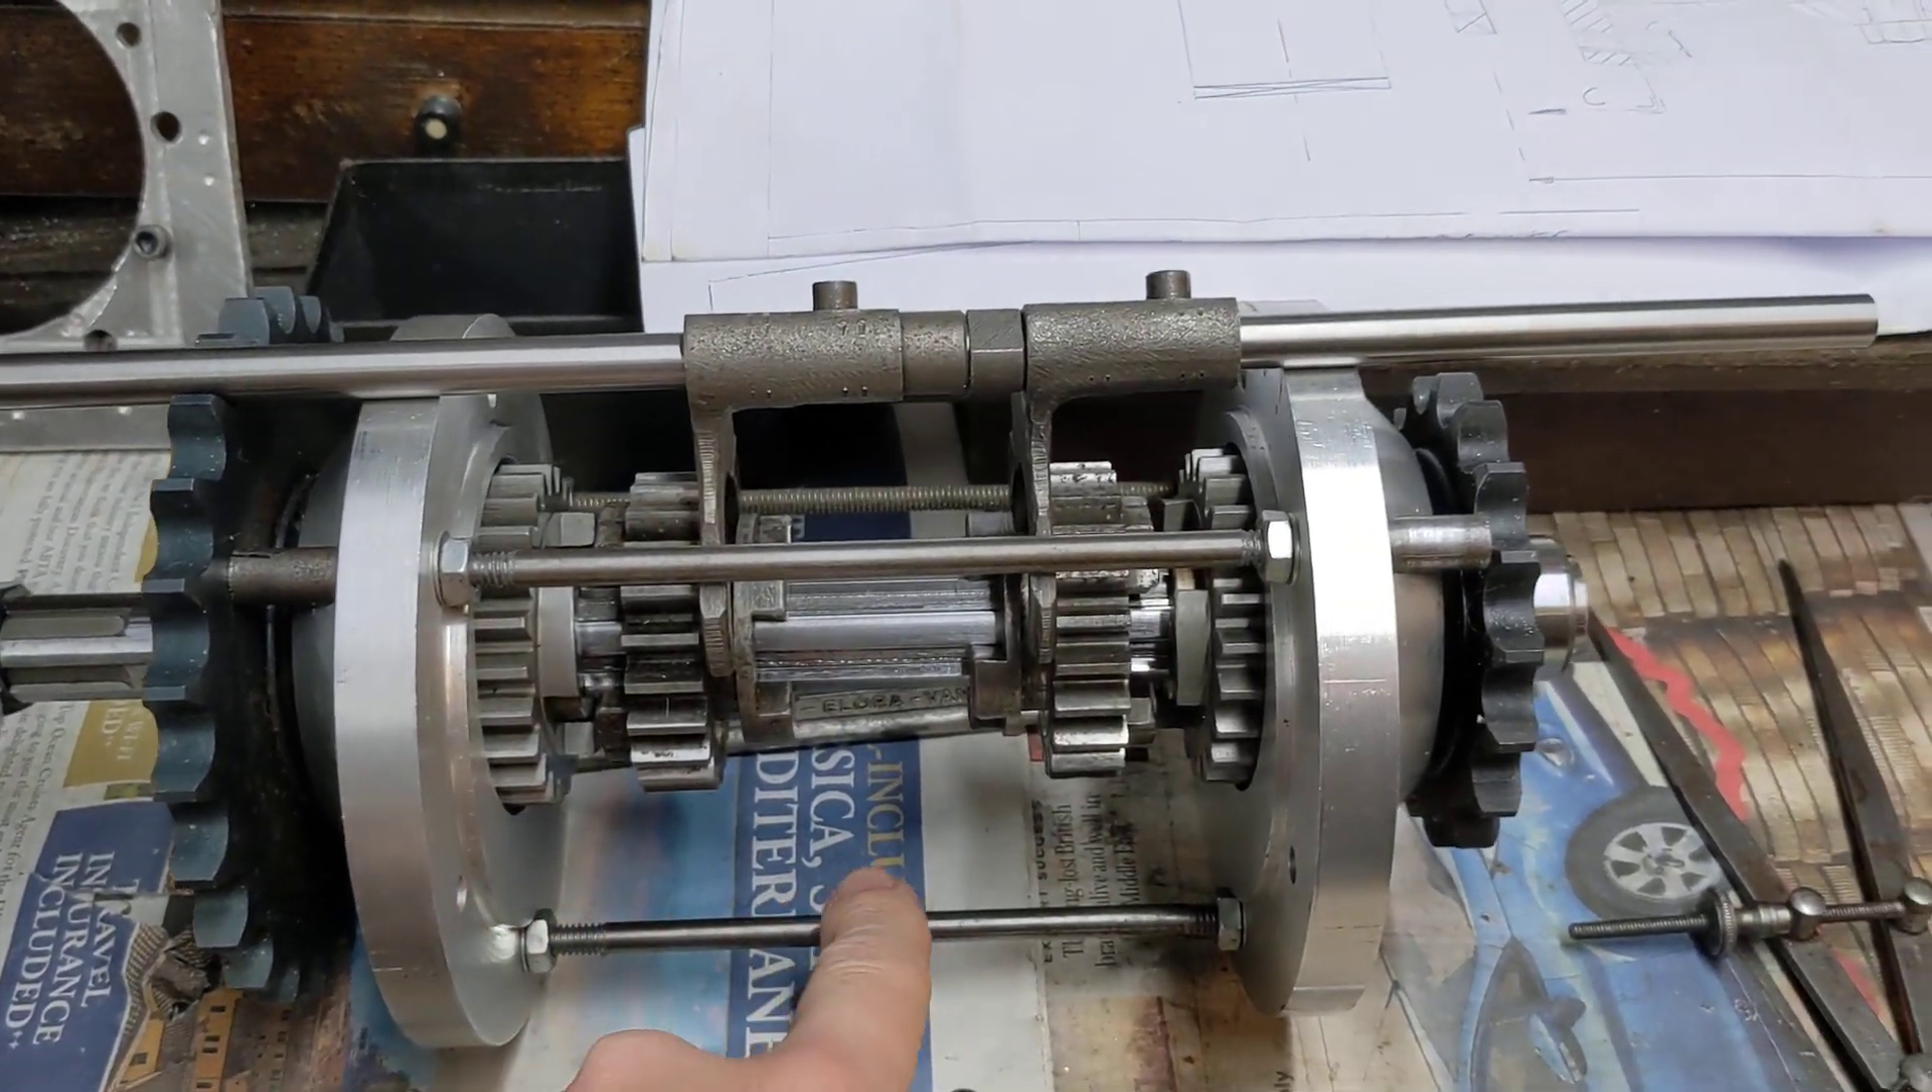Right so here we have the box assembled with these bars here in place of the casing.